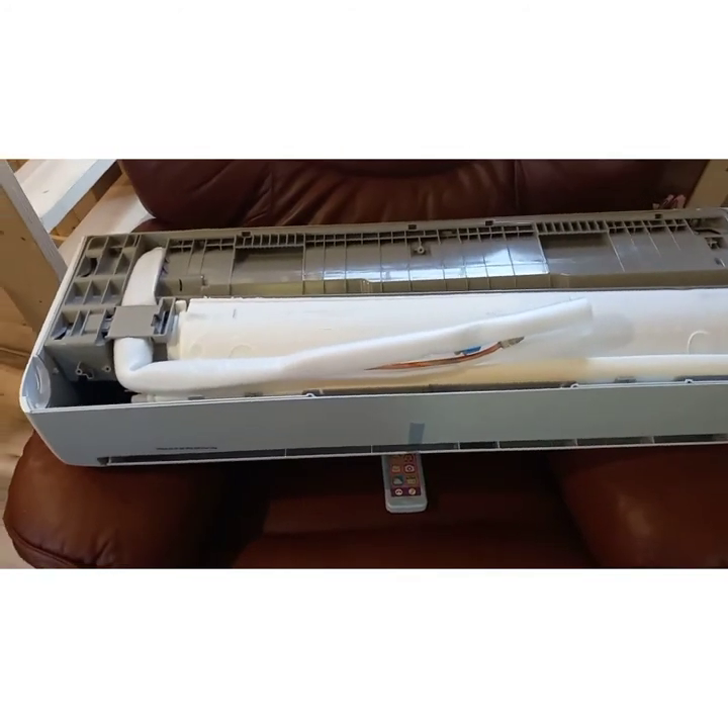Here is our indoor unit. It is upside down, just sitting in the chair right now, uh, waiting to get, uh, mounted.